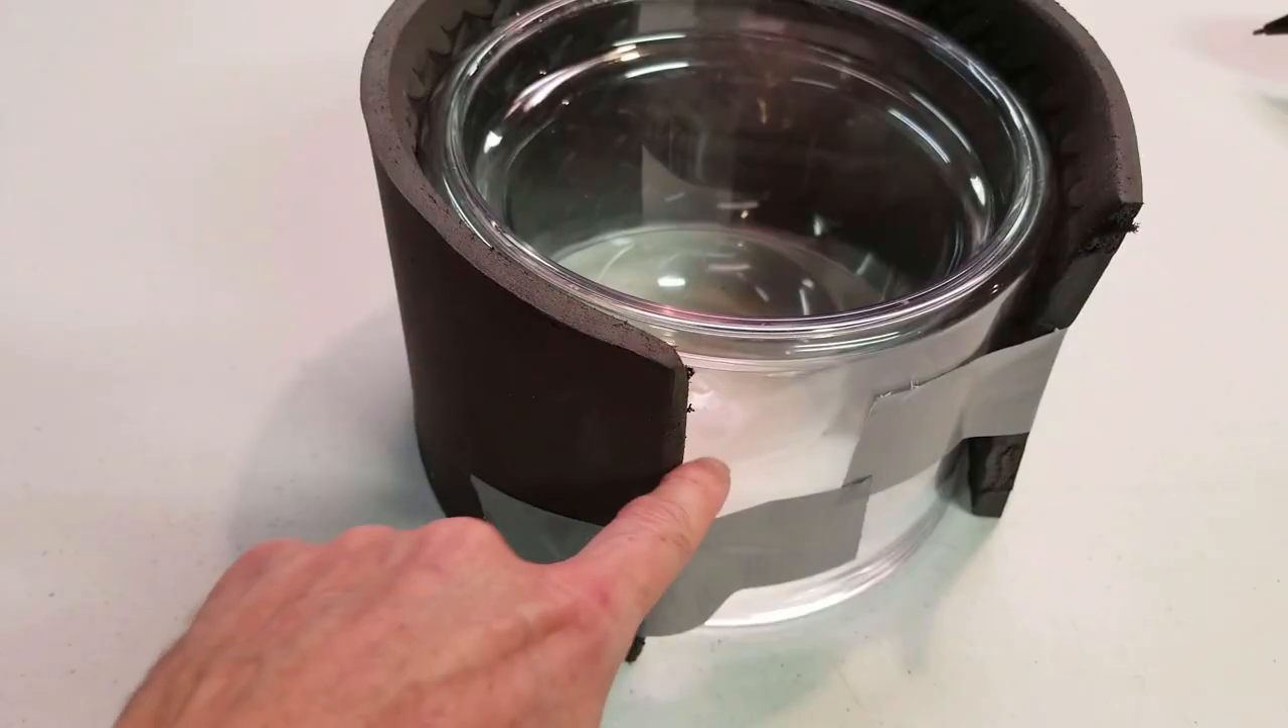For now, I've just added some duct tape just to hold this down here.